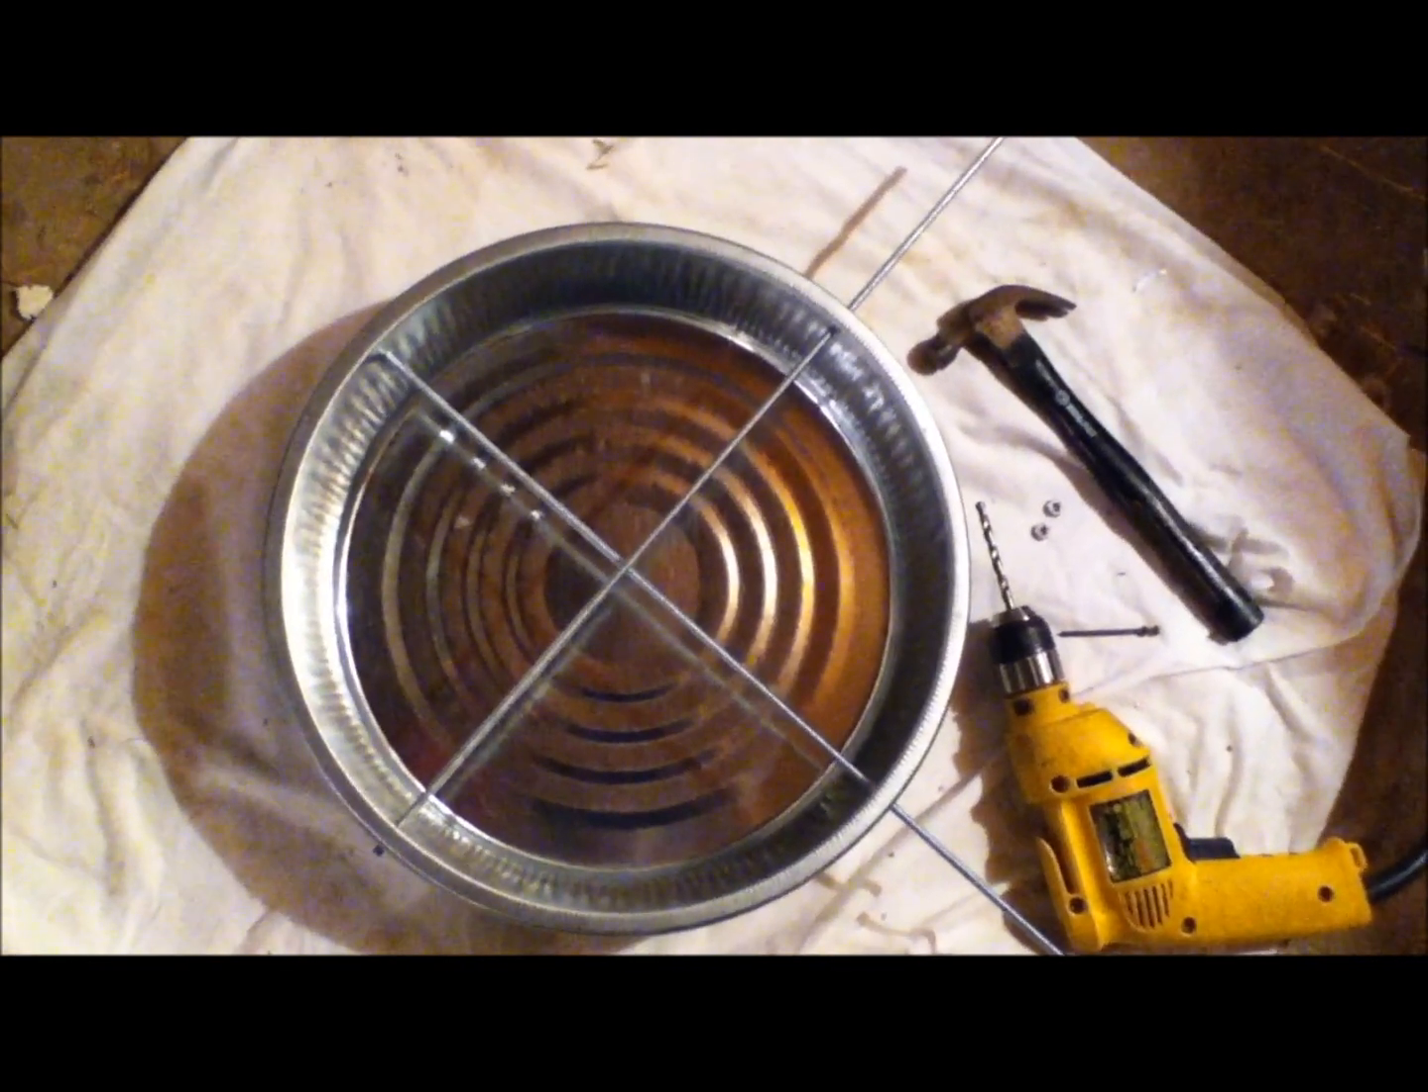Alright, I have the threaded rods through the bottom part, the 16 inch pan.